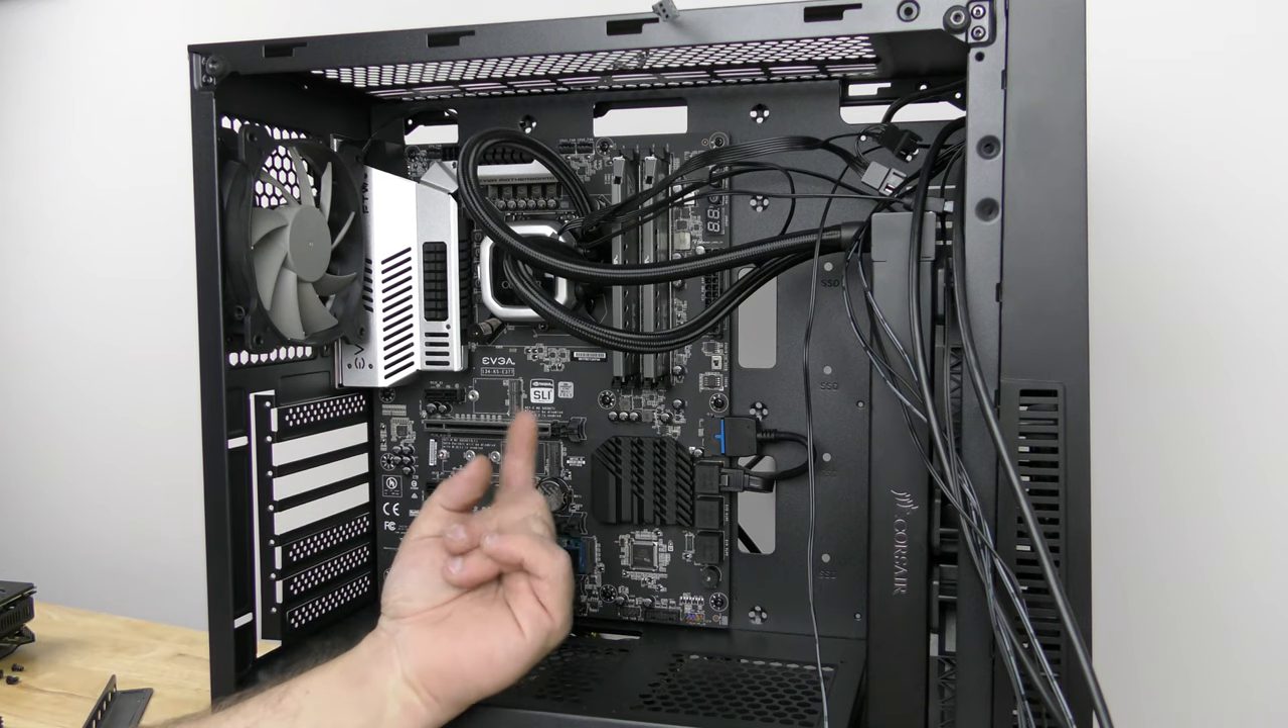All right, so we have all of the hardware in the system now all we need to do is Cable everything and we left the video card for last because it's going to block off everything down here.